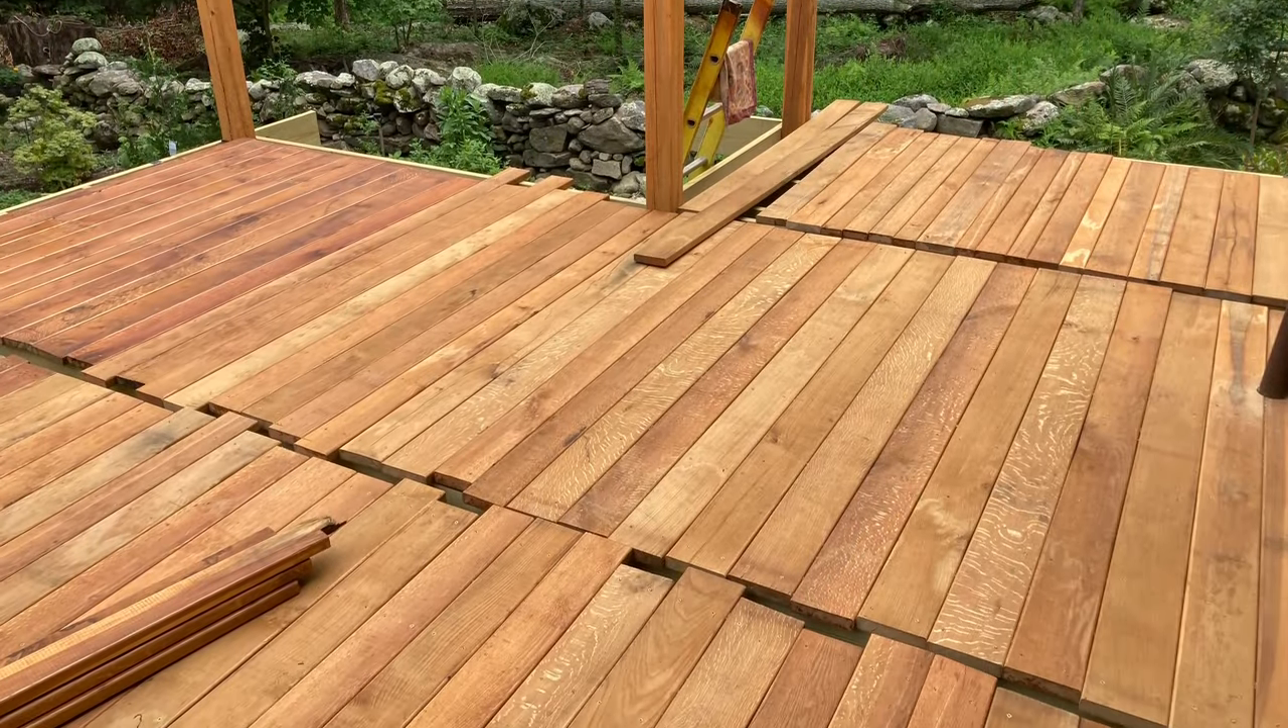Almost finished with all the decking in the field. Just have some divider boards that I got to cut in.